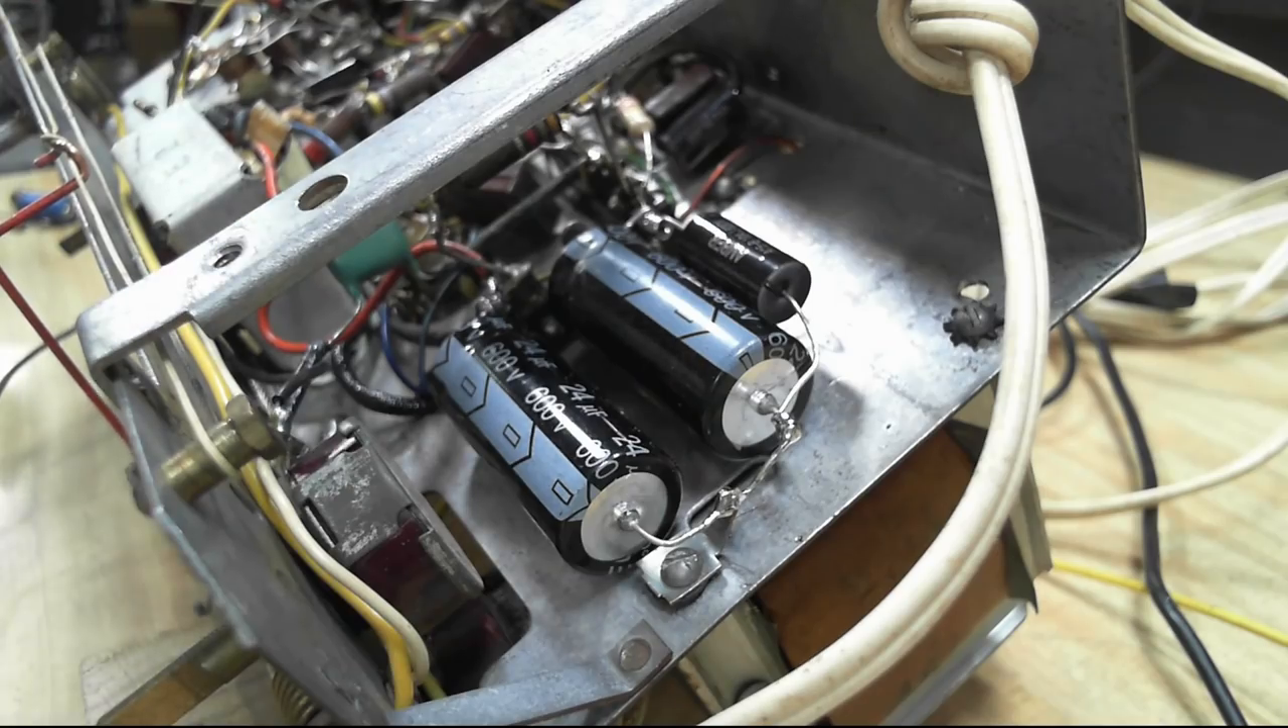Now I've changed all these capacitors changed the electrolytics on the end here.